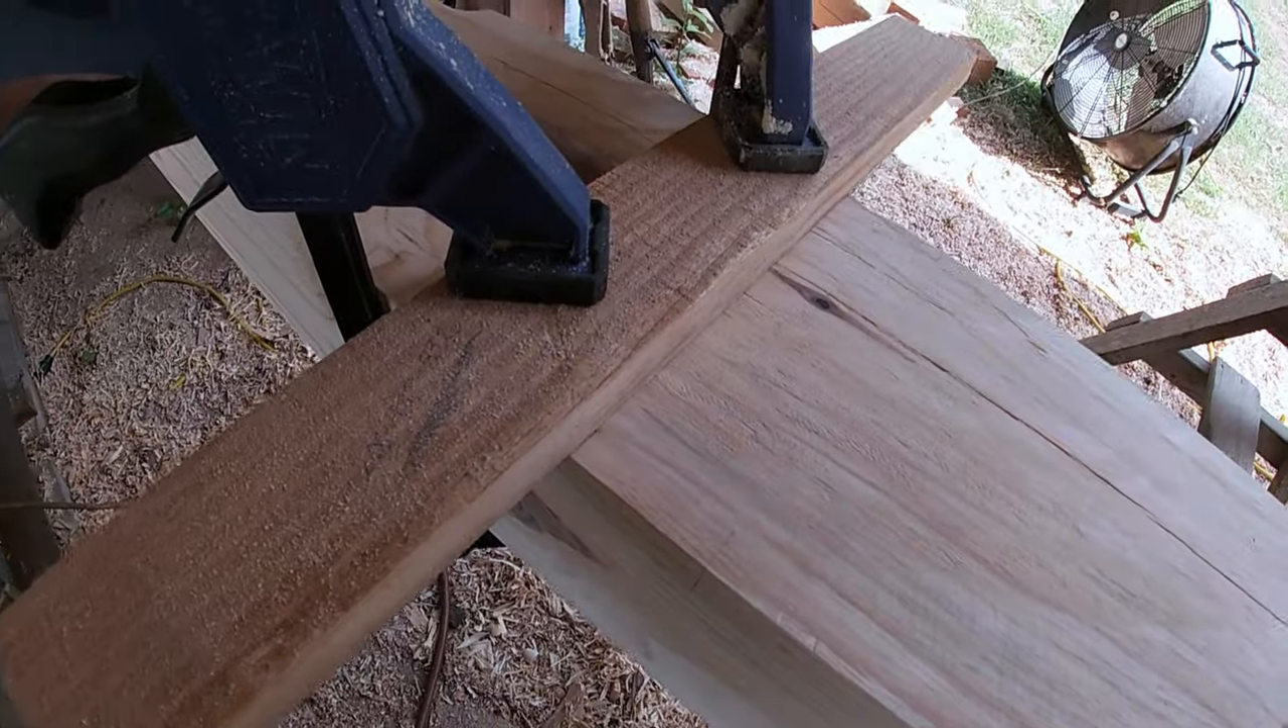I just took a board and I've clamped it on there and I can just go right up against that with my router.